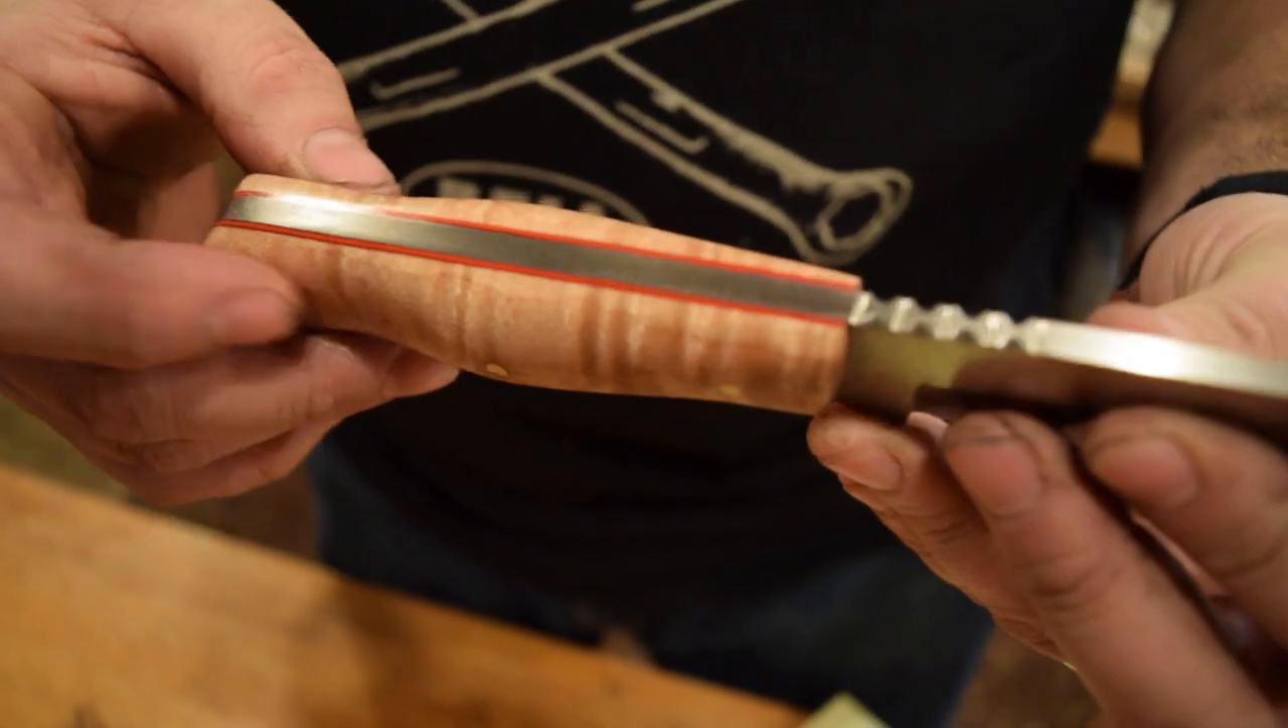The handle's on, beautiful curly maple scales, and the red liners turned out really nice.